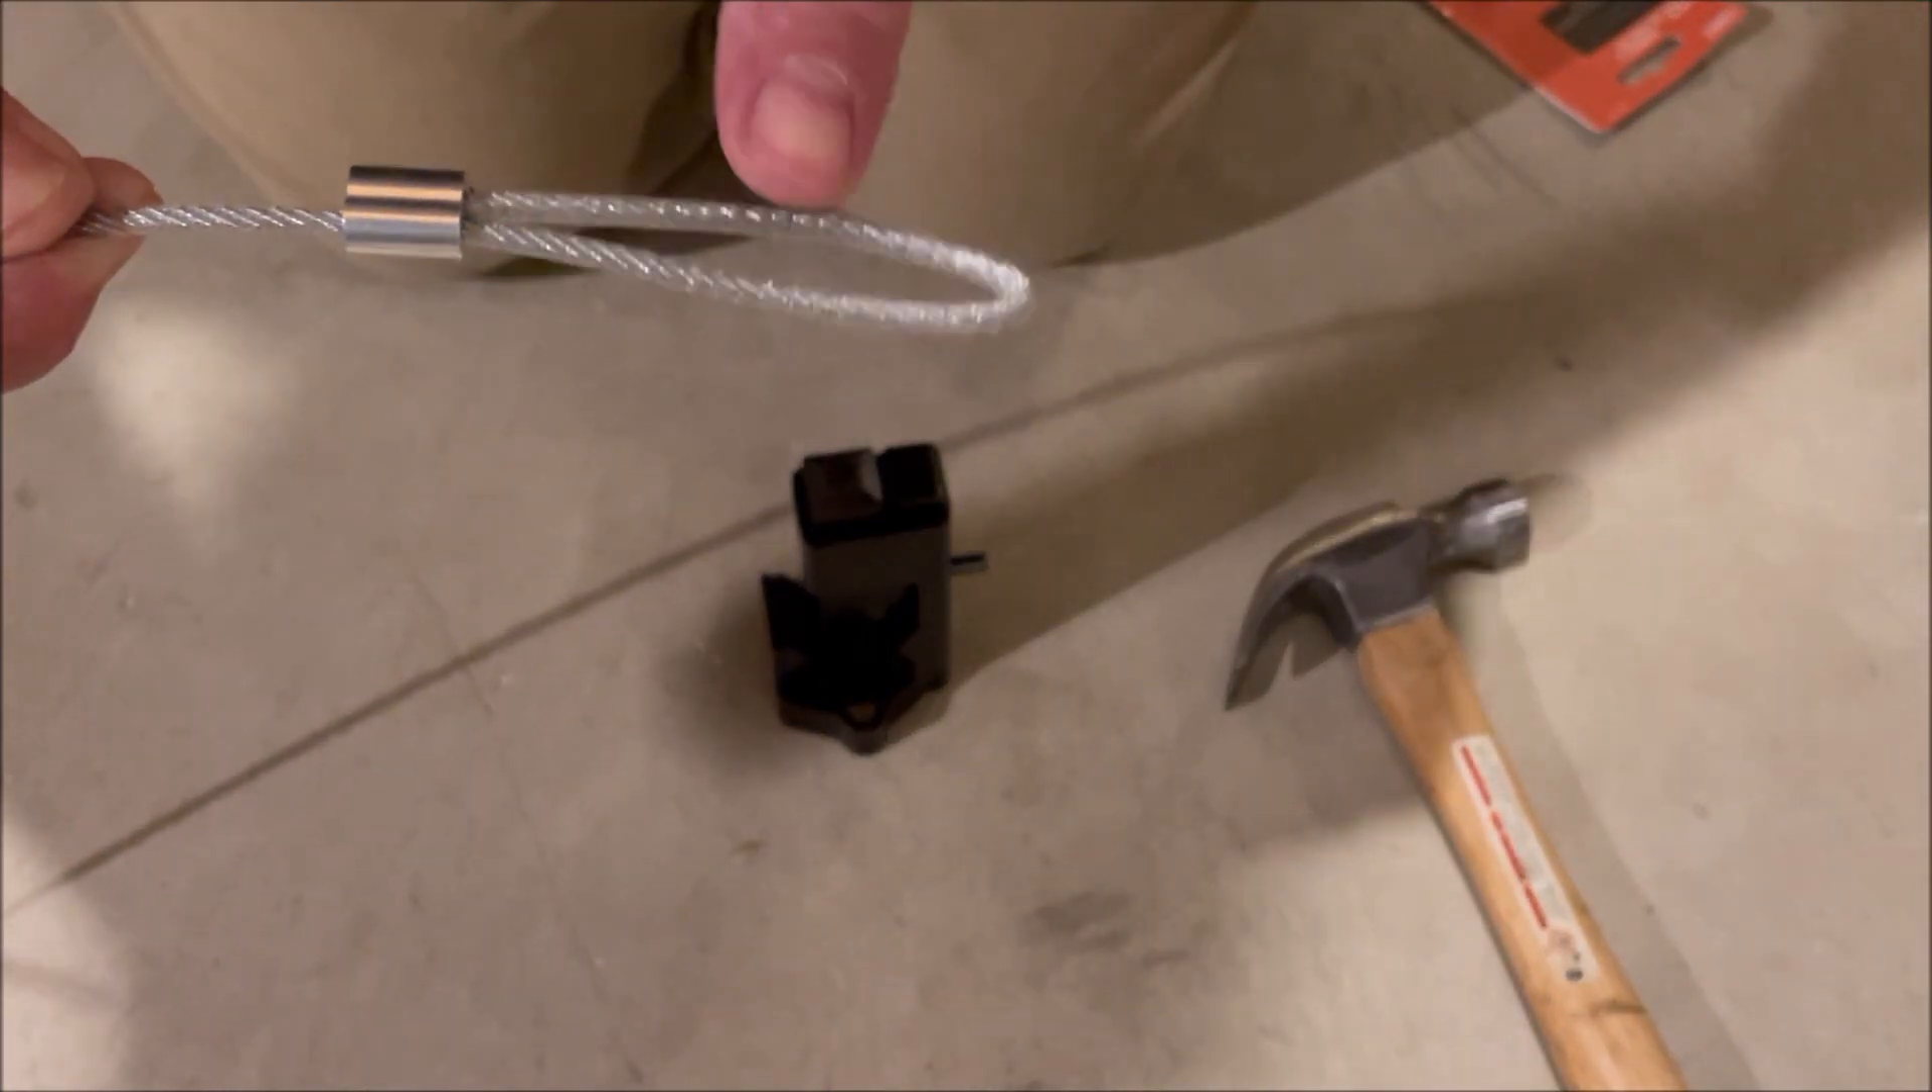Okay, YouTube, I've used this connector here and I've made a couple inch loop in our cable for one end that's going to hook to our padlock or however we're going to secure it.